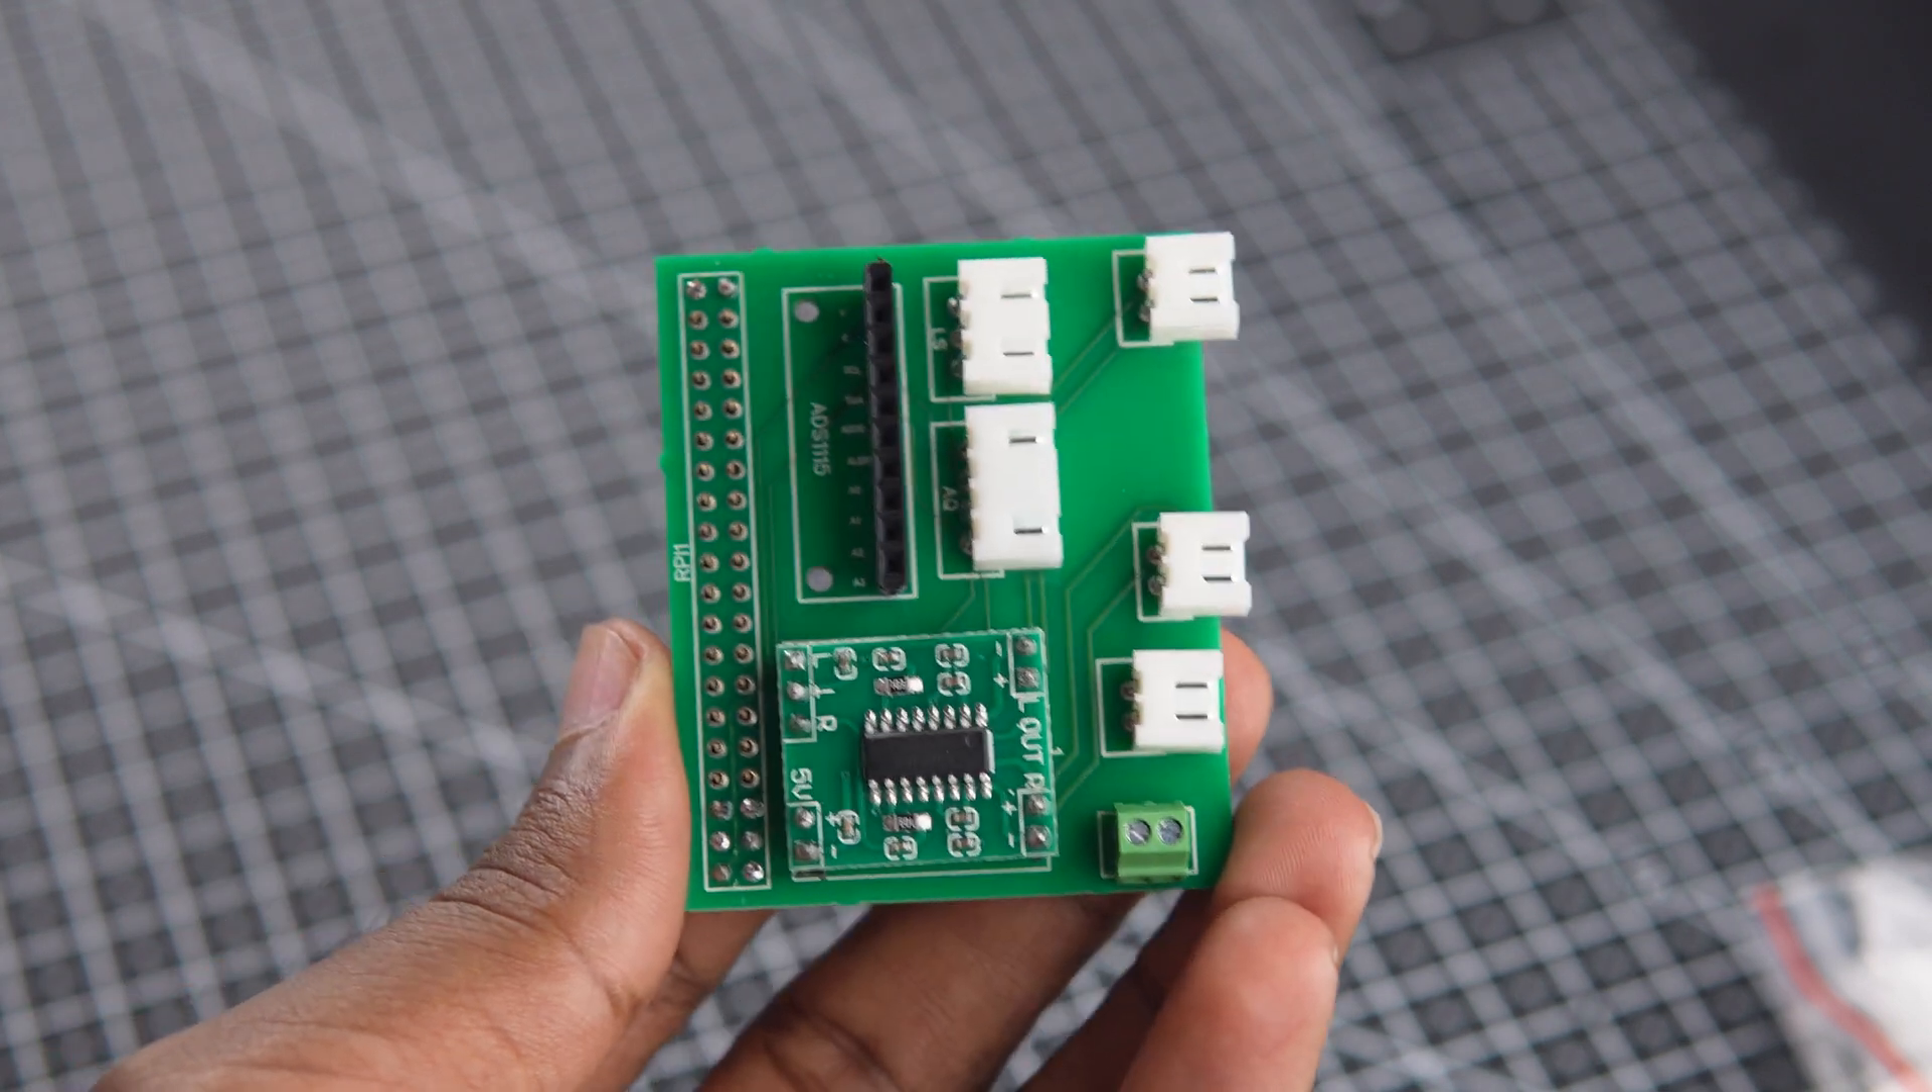Once all soldering was completed, we had a fully assembled PCB ready for integration with the other components.